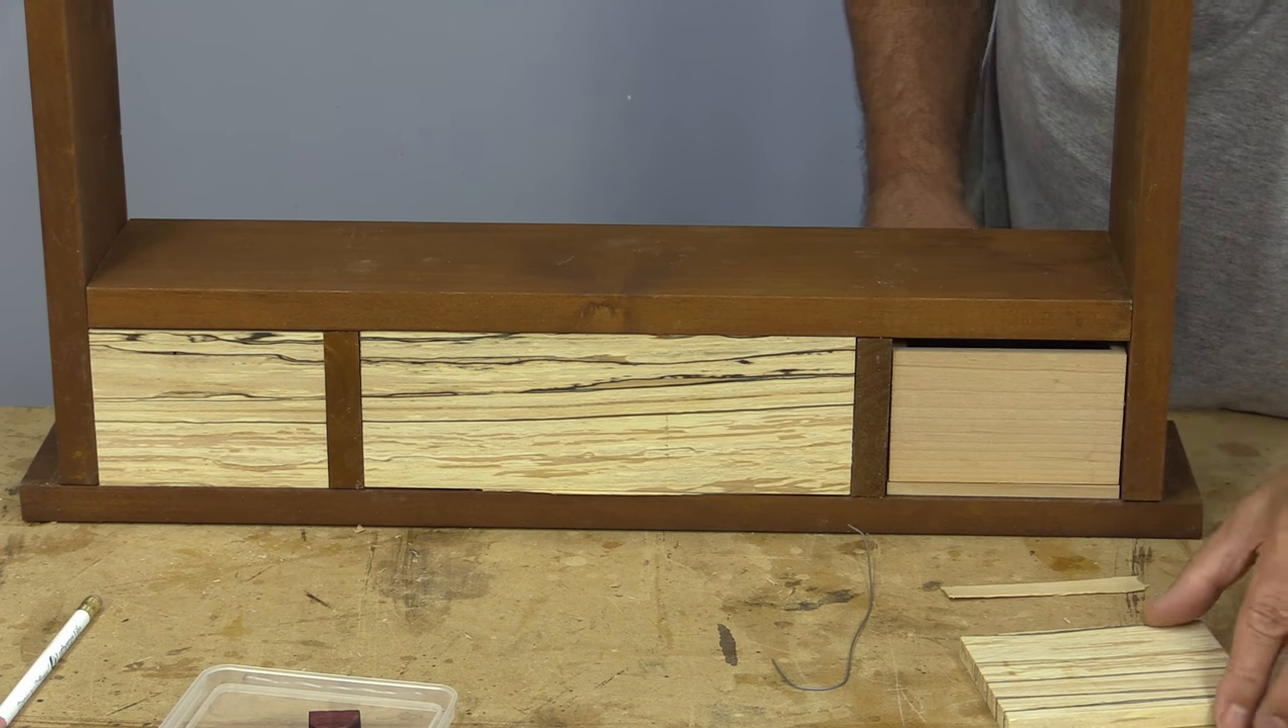Okay the drawers are all dry and they fit in there just perfectly nice and you know there's enough room for them to move around.